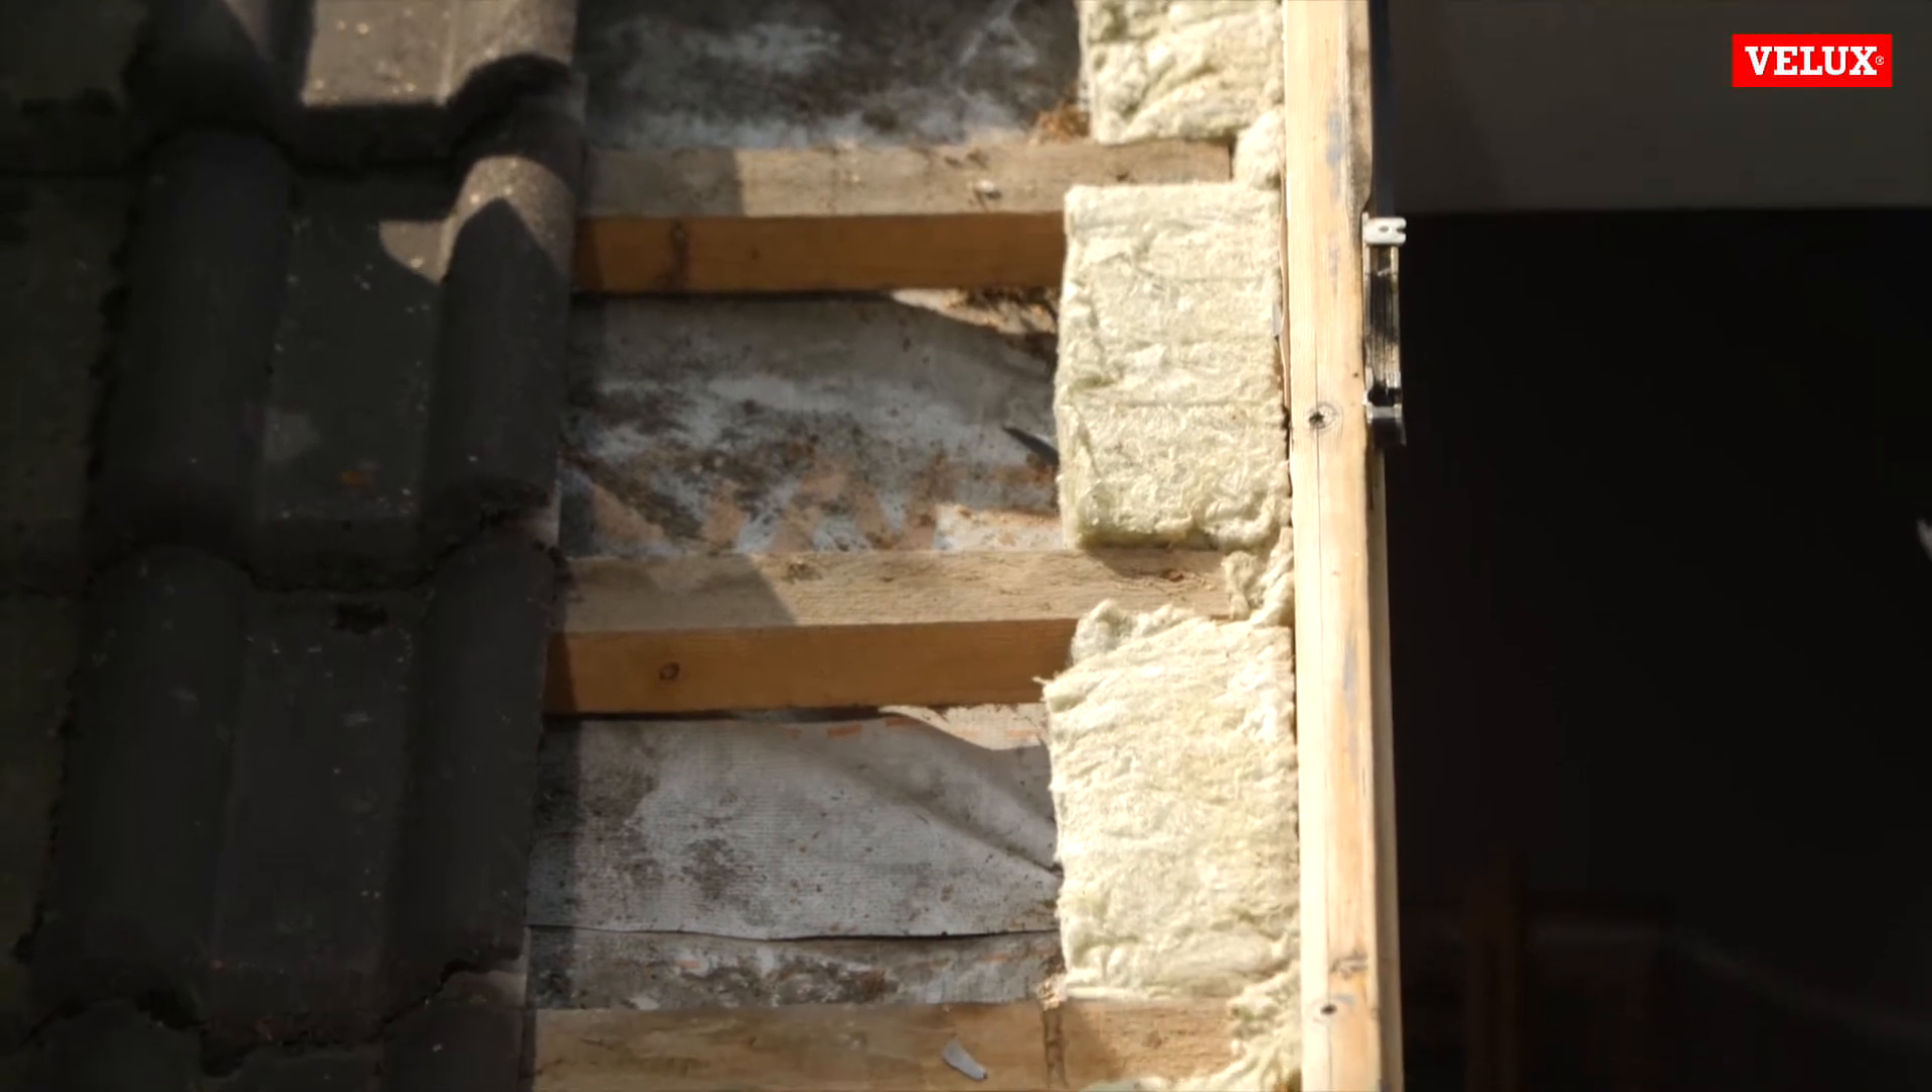Dodatkowo, jak widzicie, tutaj pomiędzy łatami również jest ułożona izolacja termiczna.